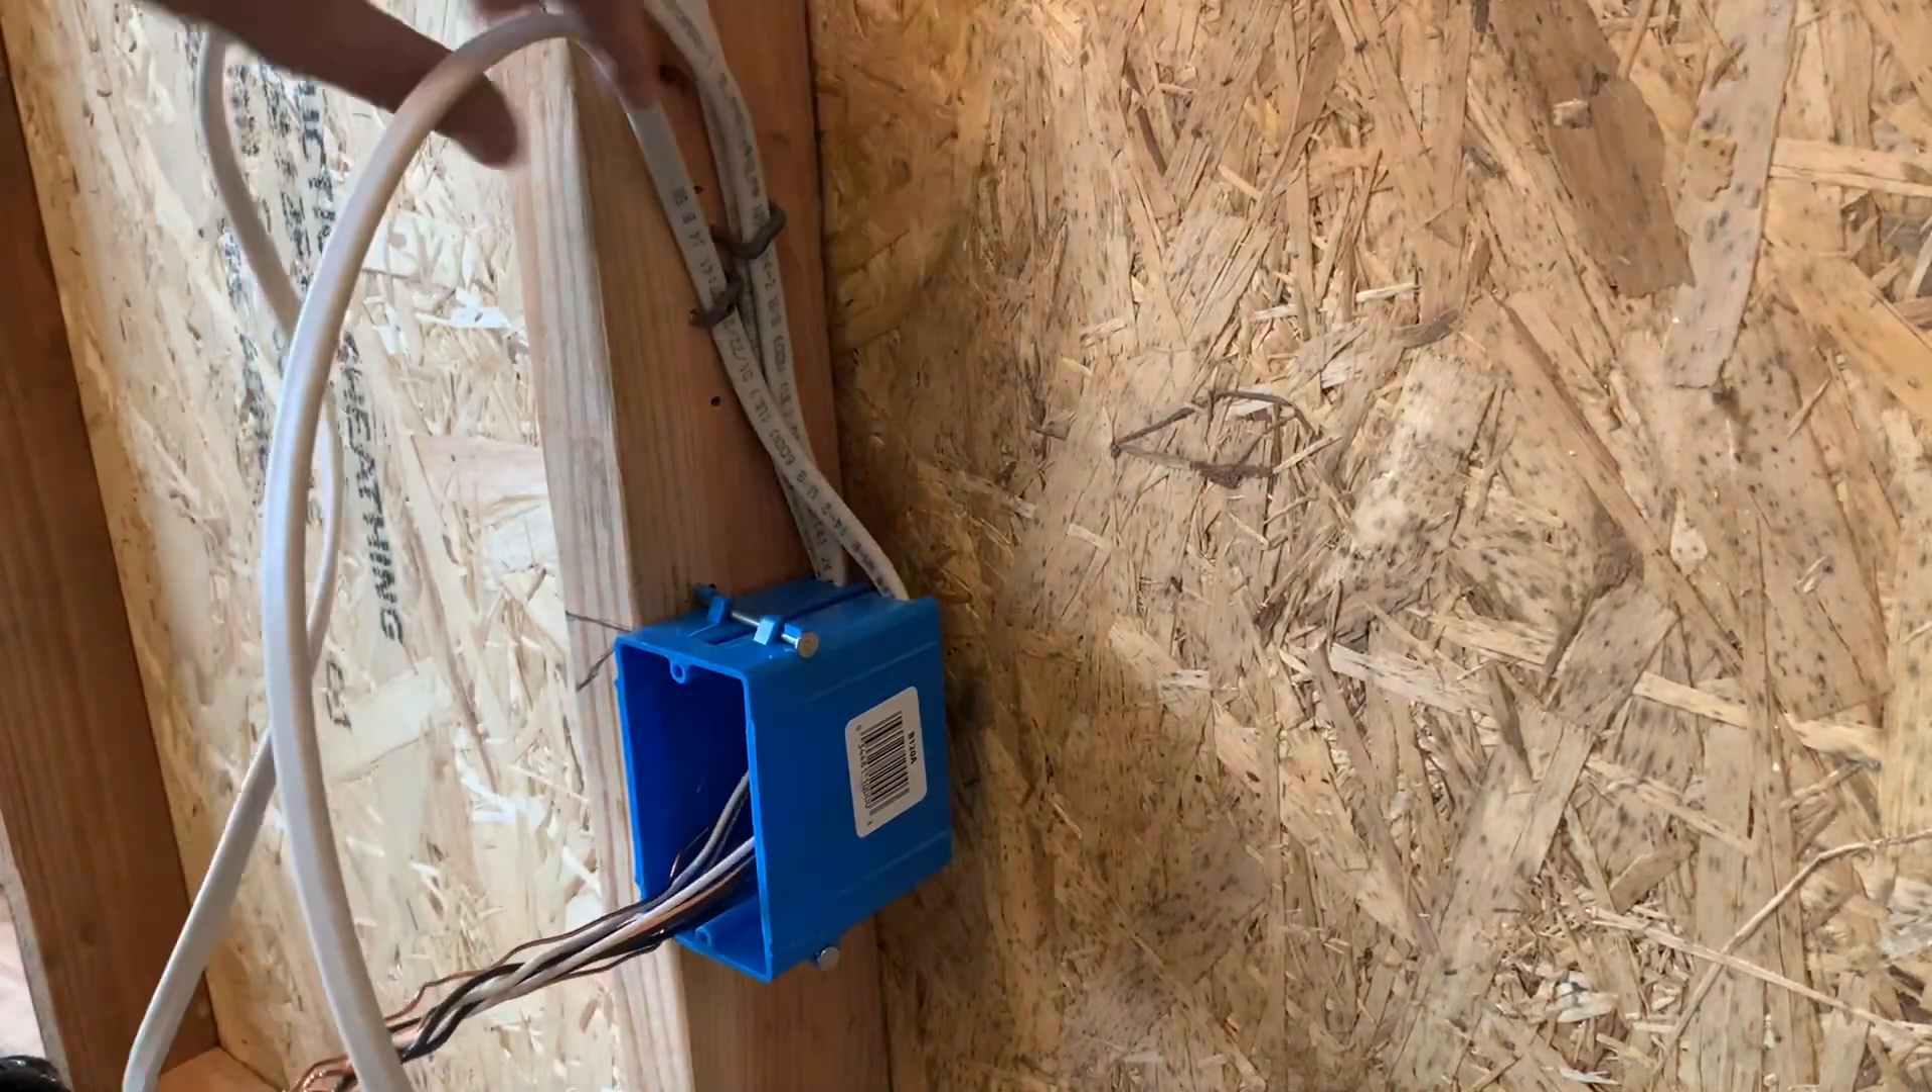All right, so now that you got your wires stapled down in the middle of the stud, you are good to go.